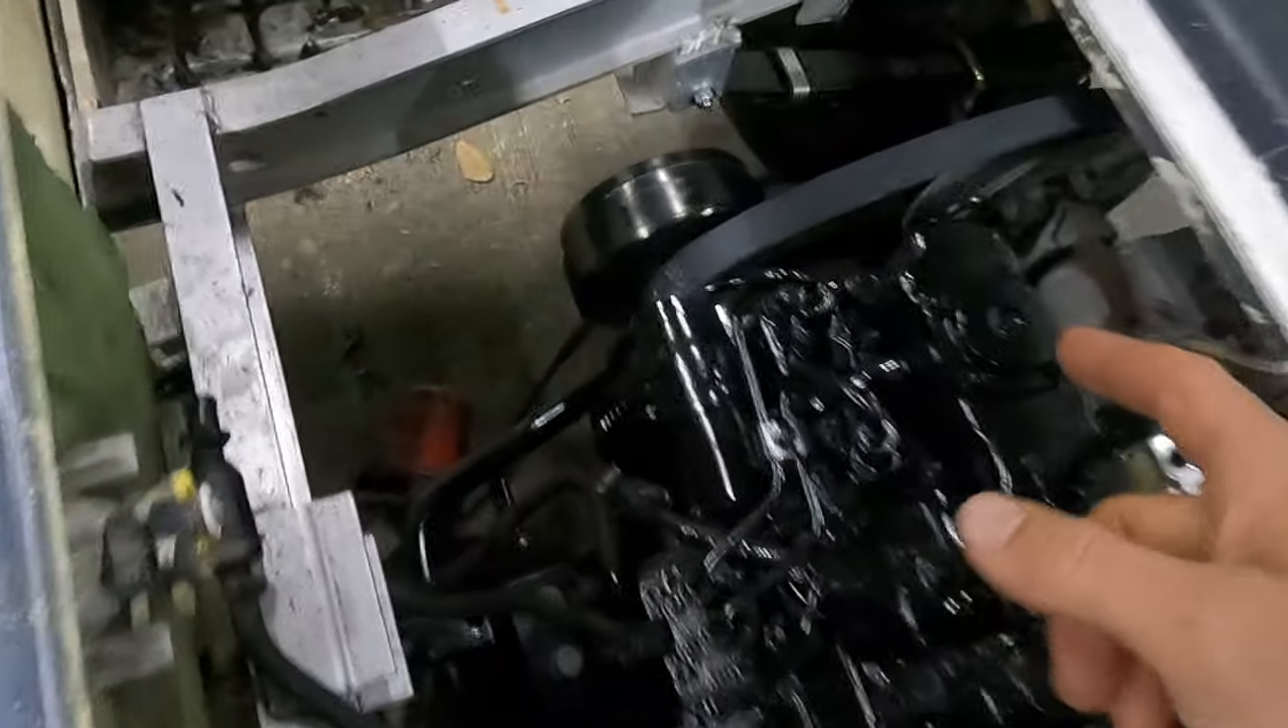I did get the engine set in there.